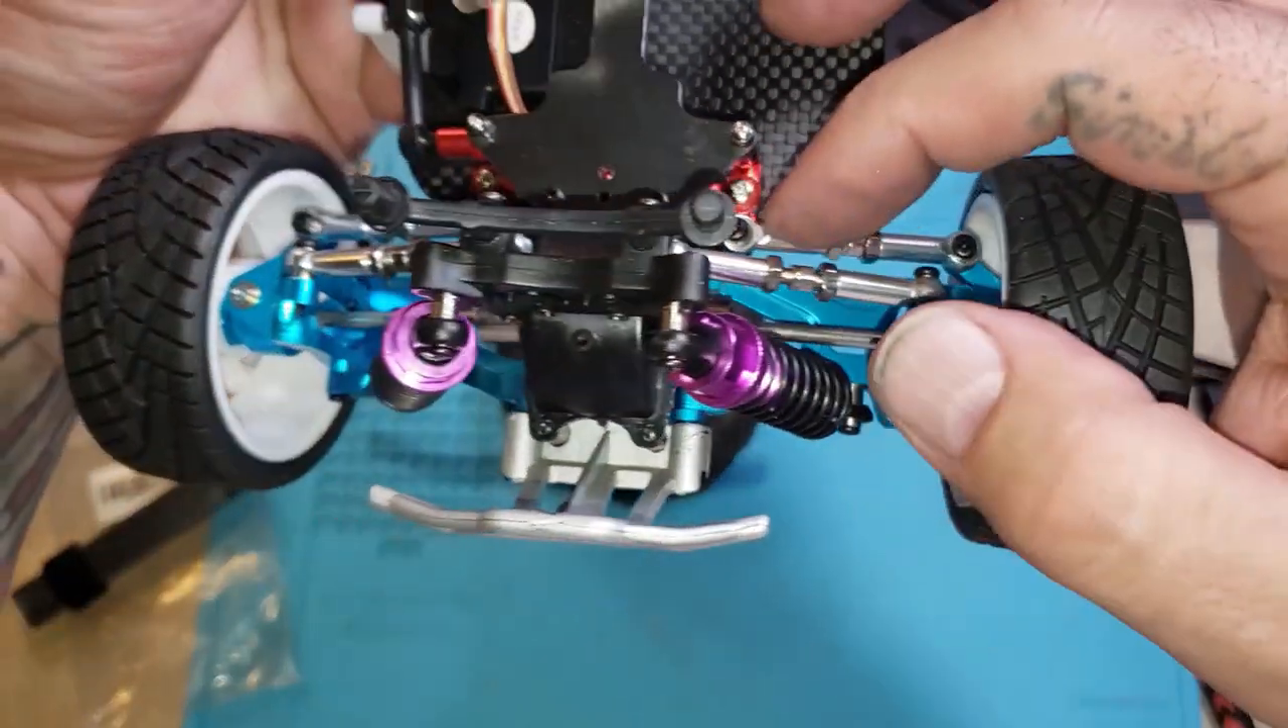Pretty sharp looking too. Okay, got my wheels on and actually it looks really good other than, you know, she's pretty square.